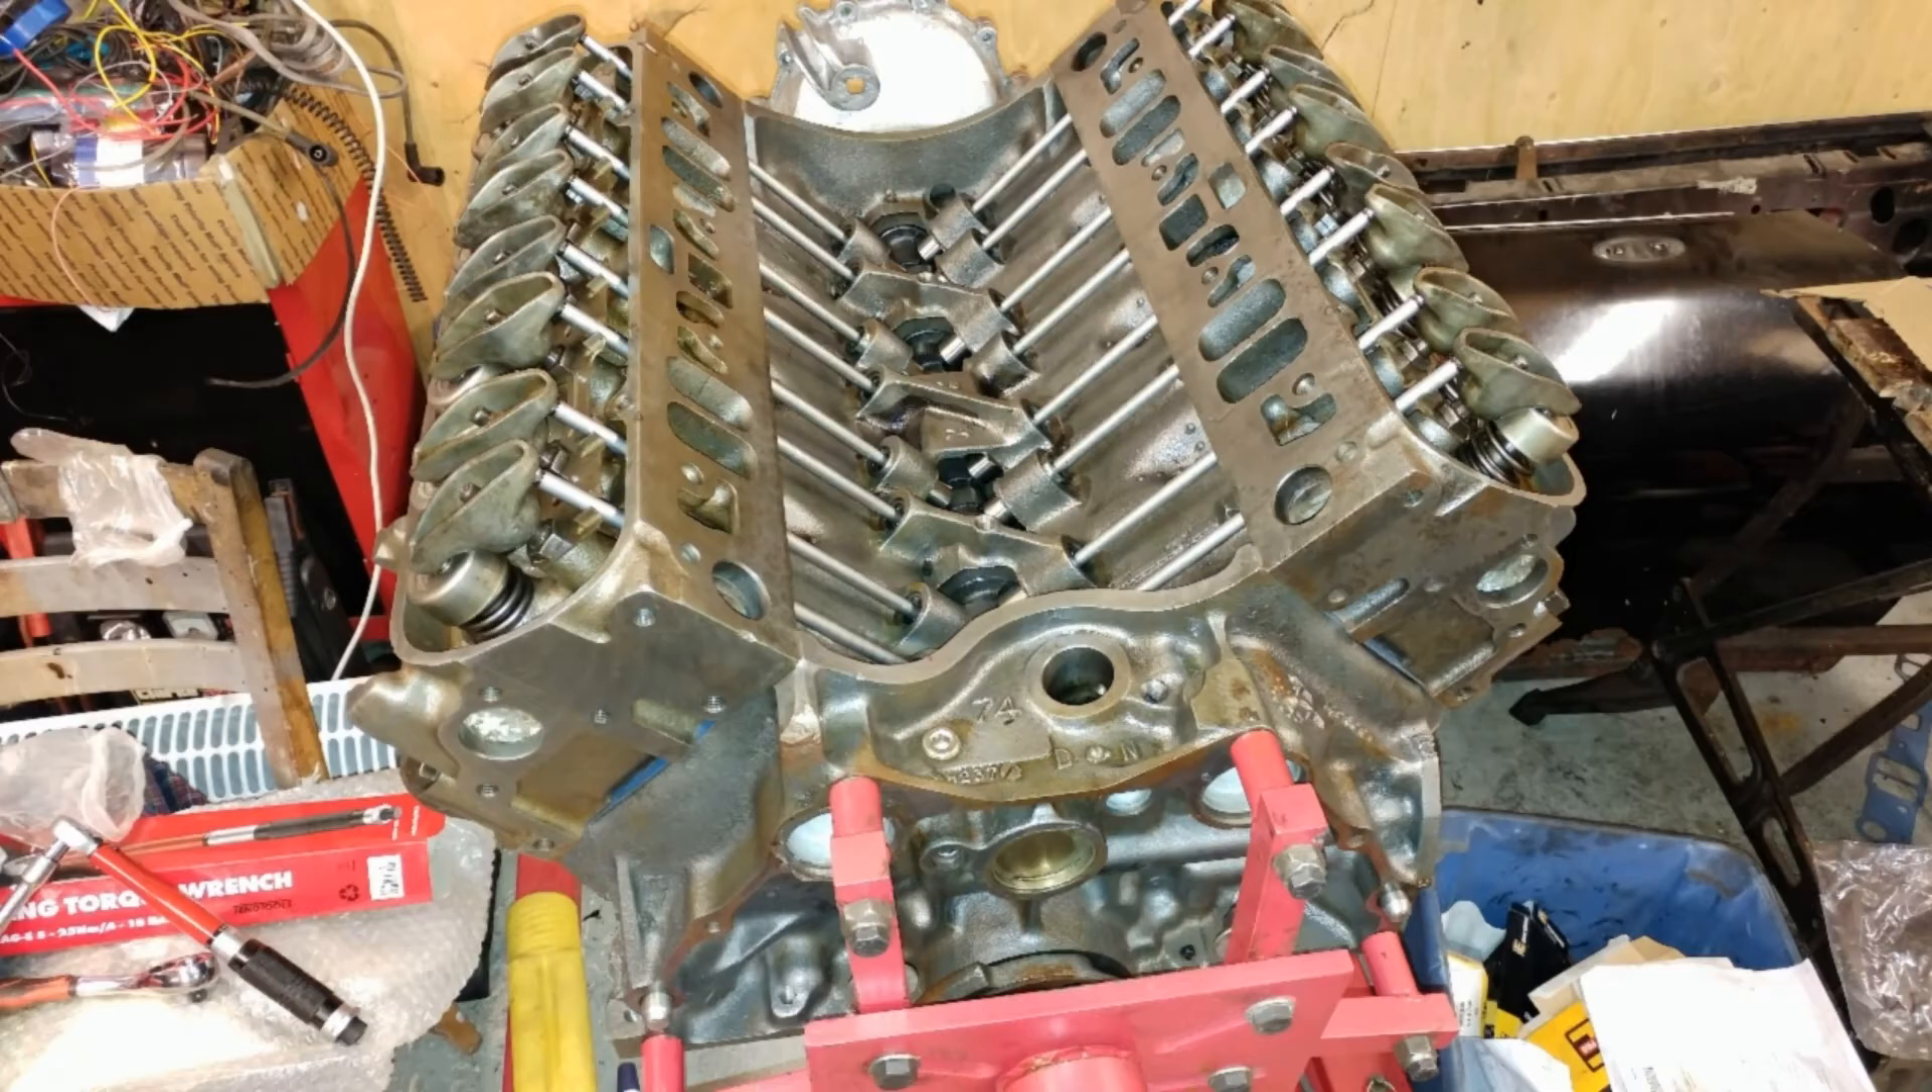Push rods fitted. Everything torqued down. It all went okay.